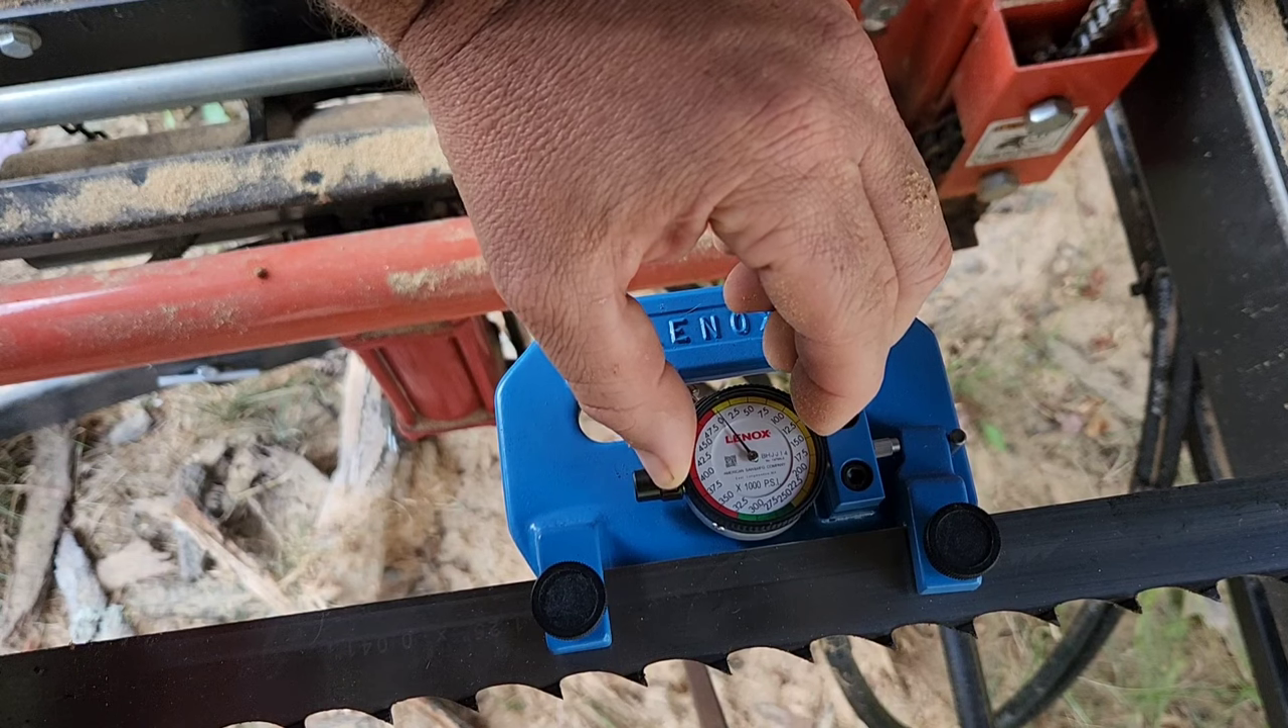Okay, so gauge is on there.